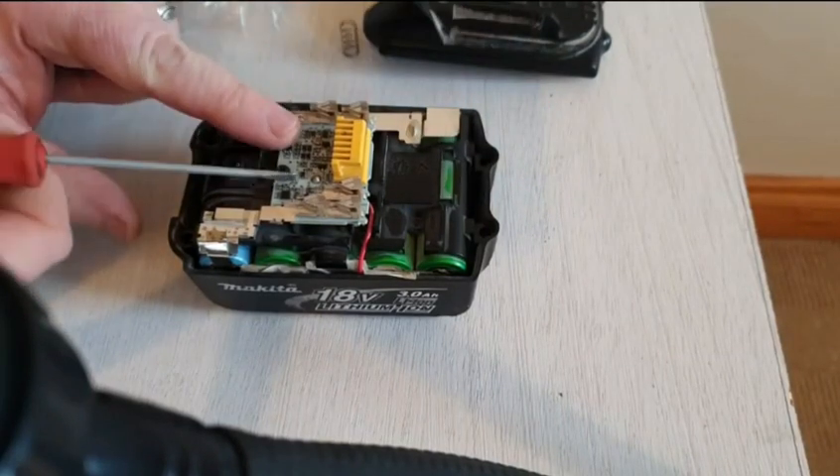Right, that's the battery back in the casing now.